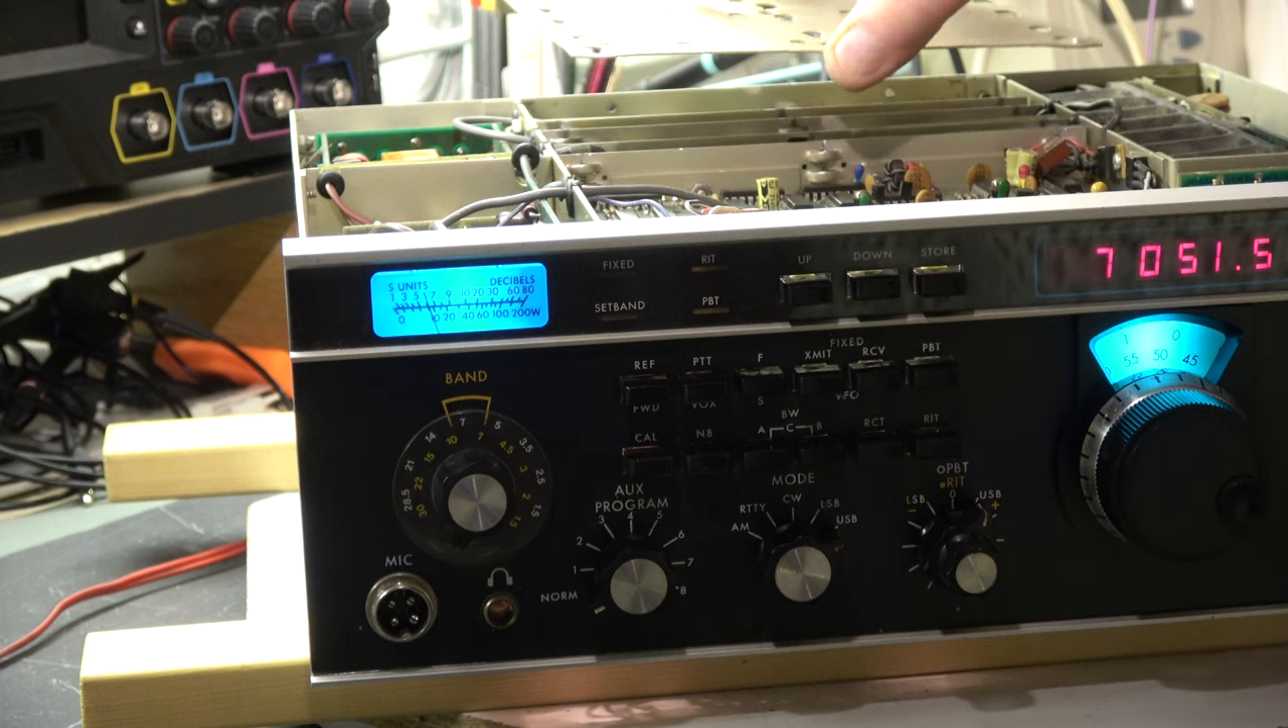Of course the shielding on top here I have not installed.